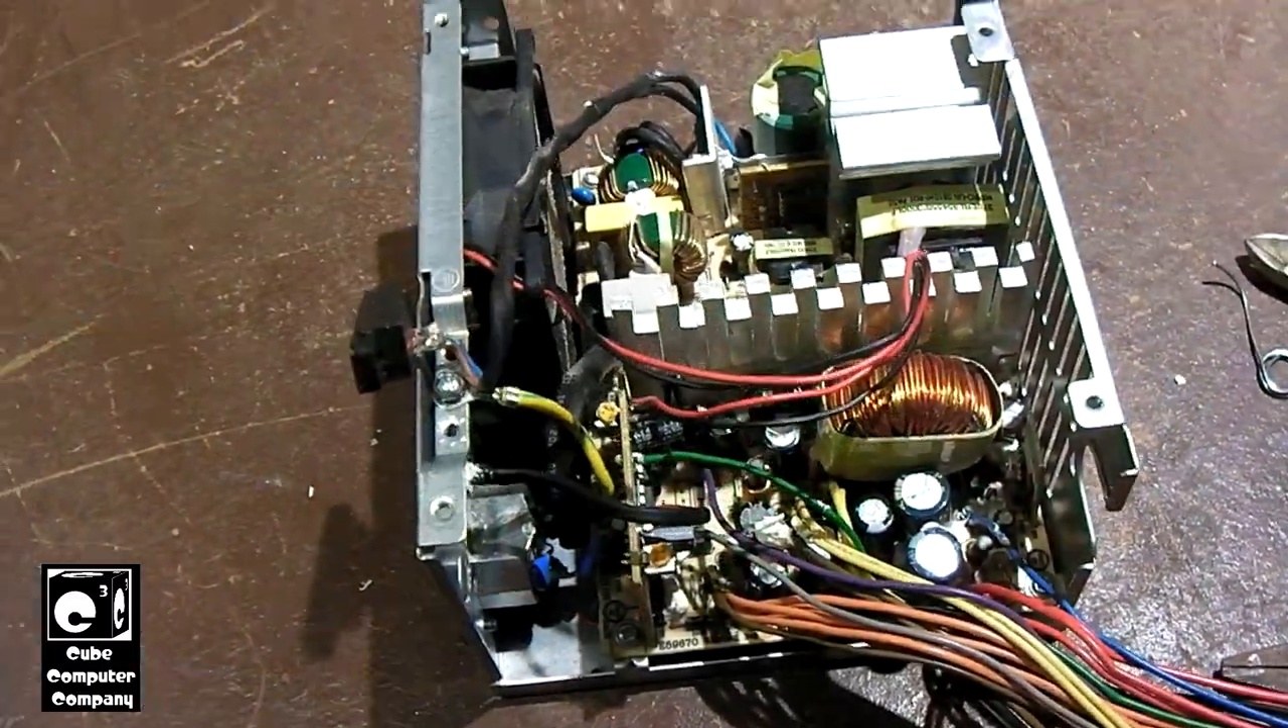Okay, so I got the, uh, PCB mounted back into the, uh, case.